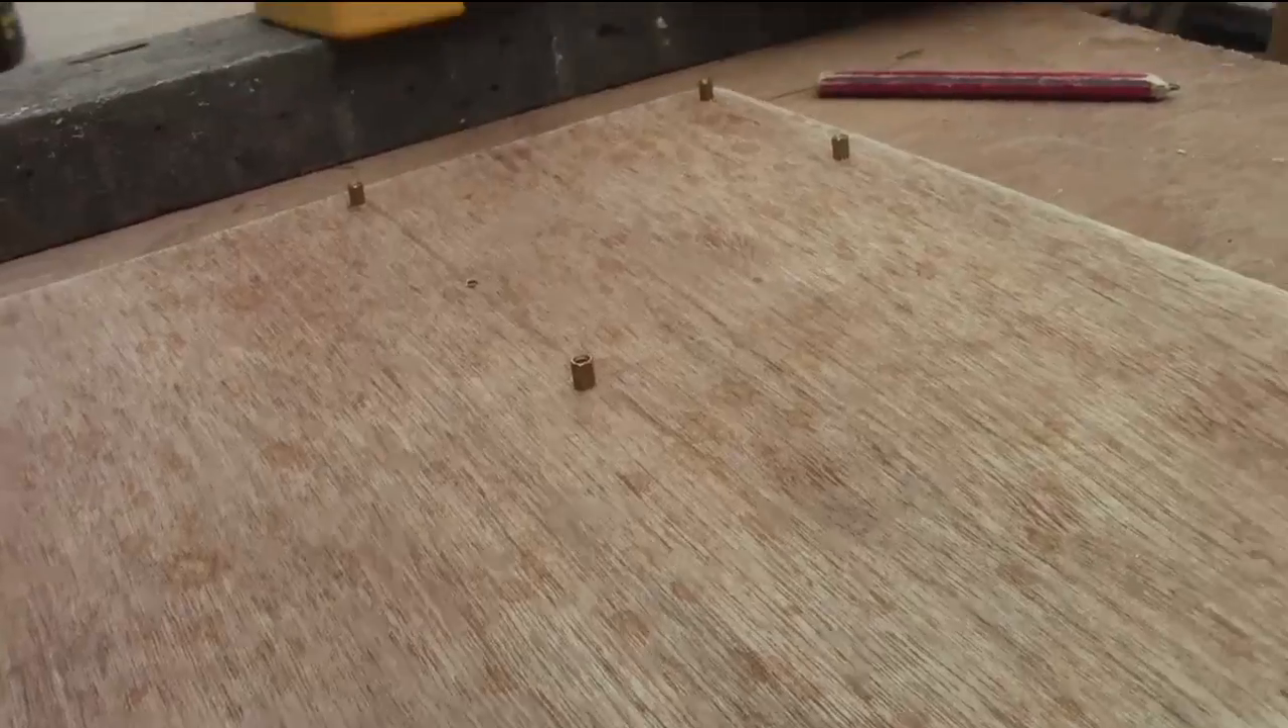All right now I've got all my standoffs in place.